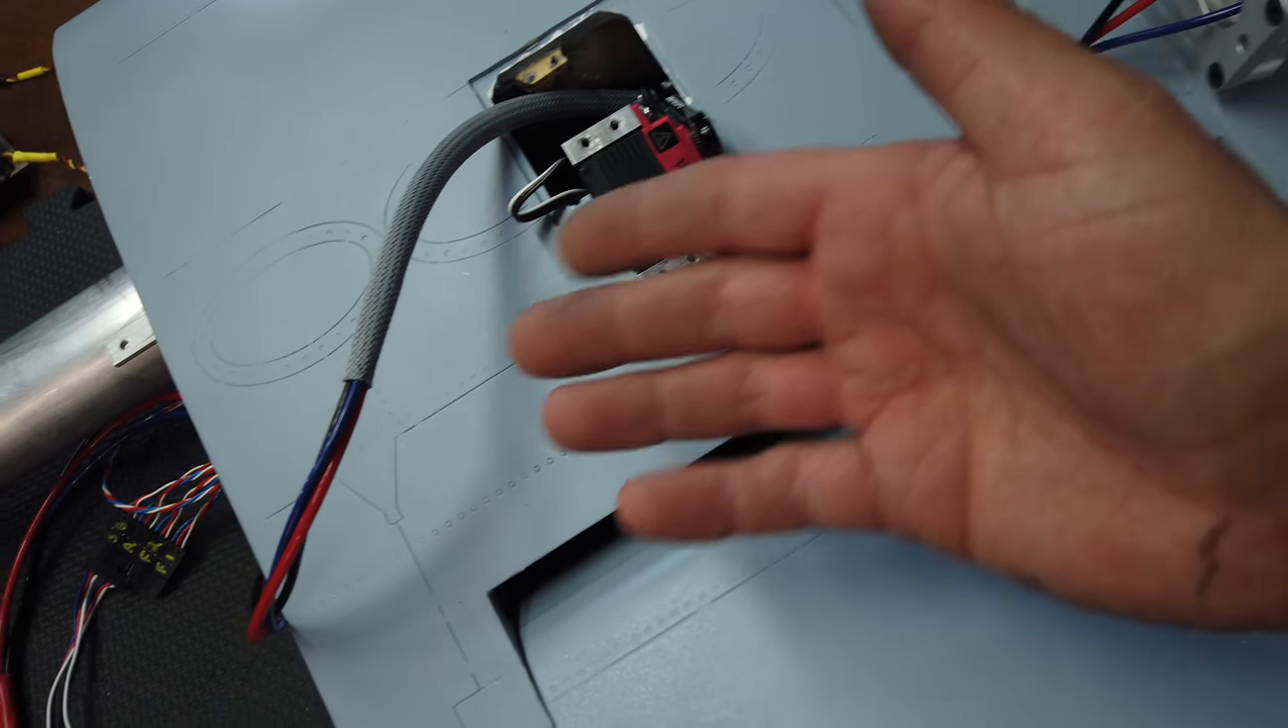What i did was wrap the lines in snakeskin just to protect the uh the airlines.